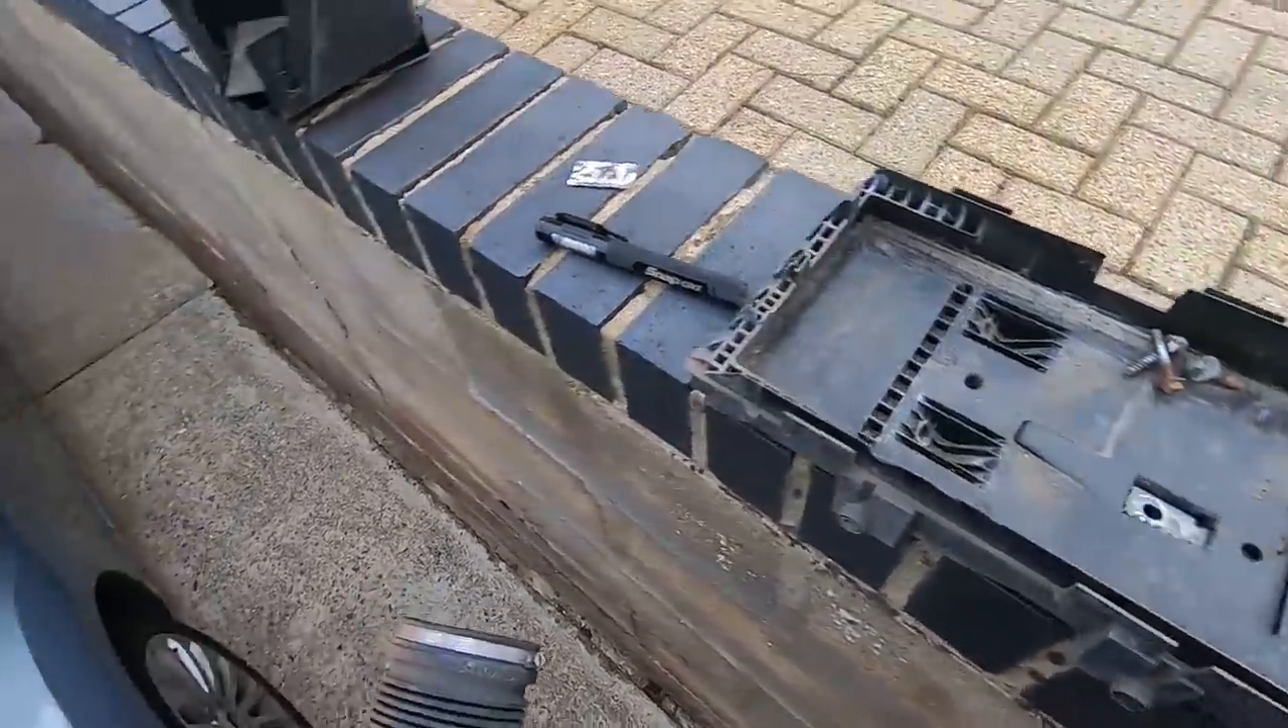Here's the battery tray it's just held on by three bolts so that's all off.